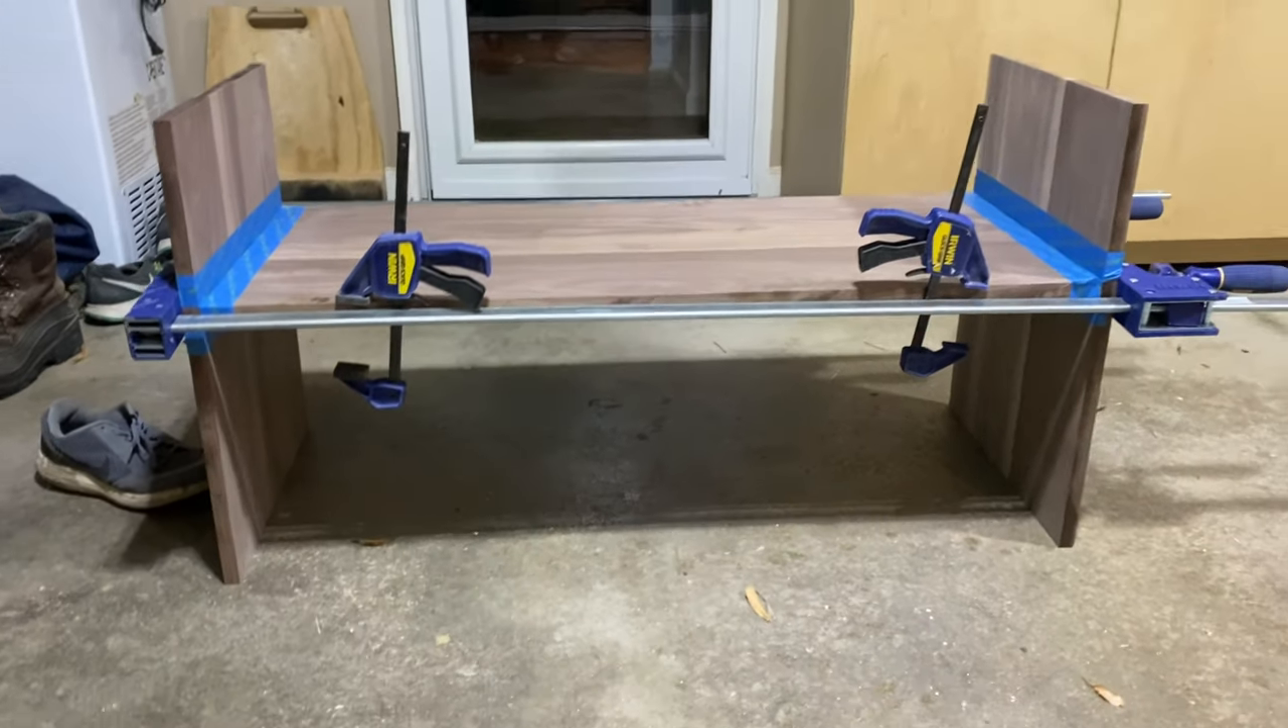We got the middle carcass section of the TV stand glued up.